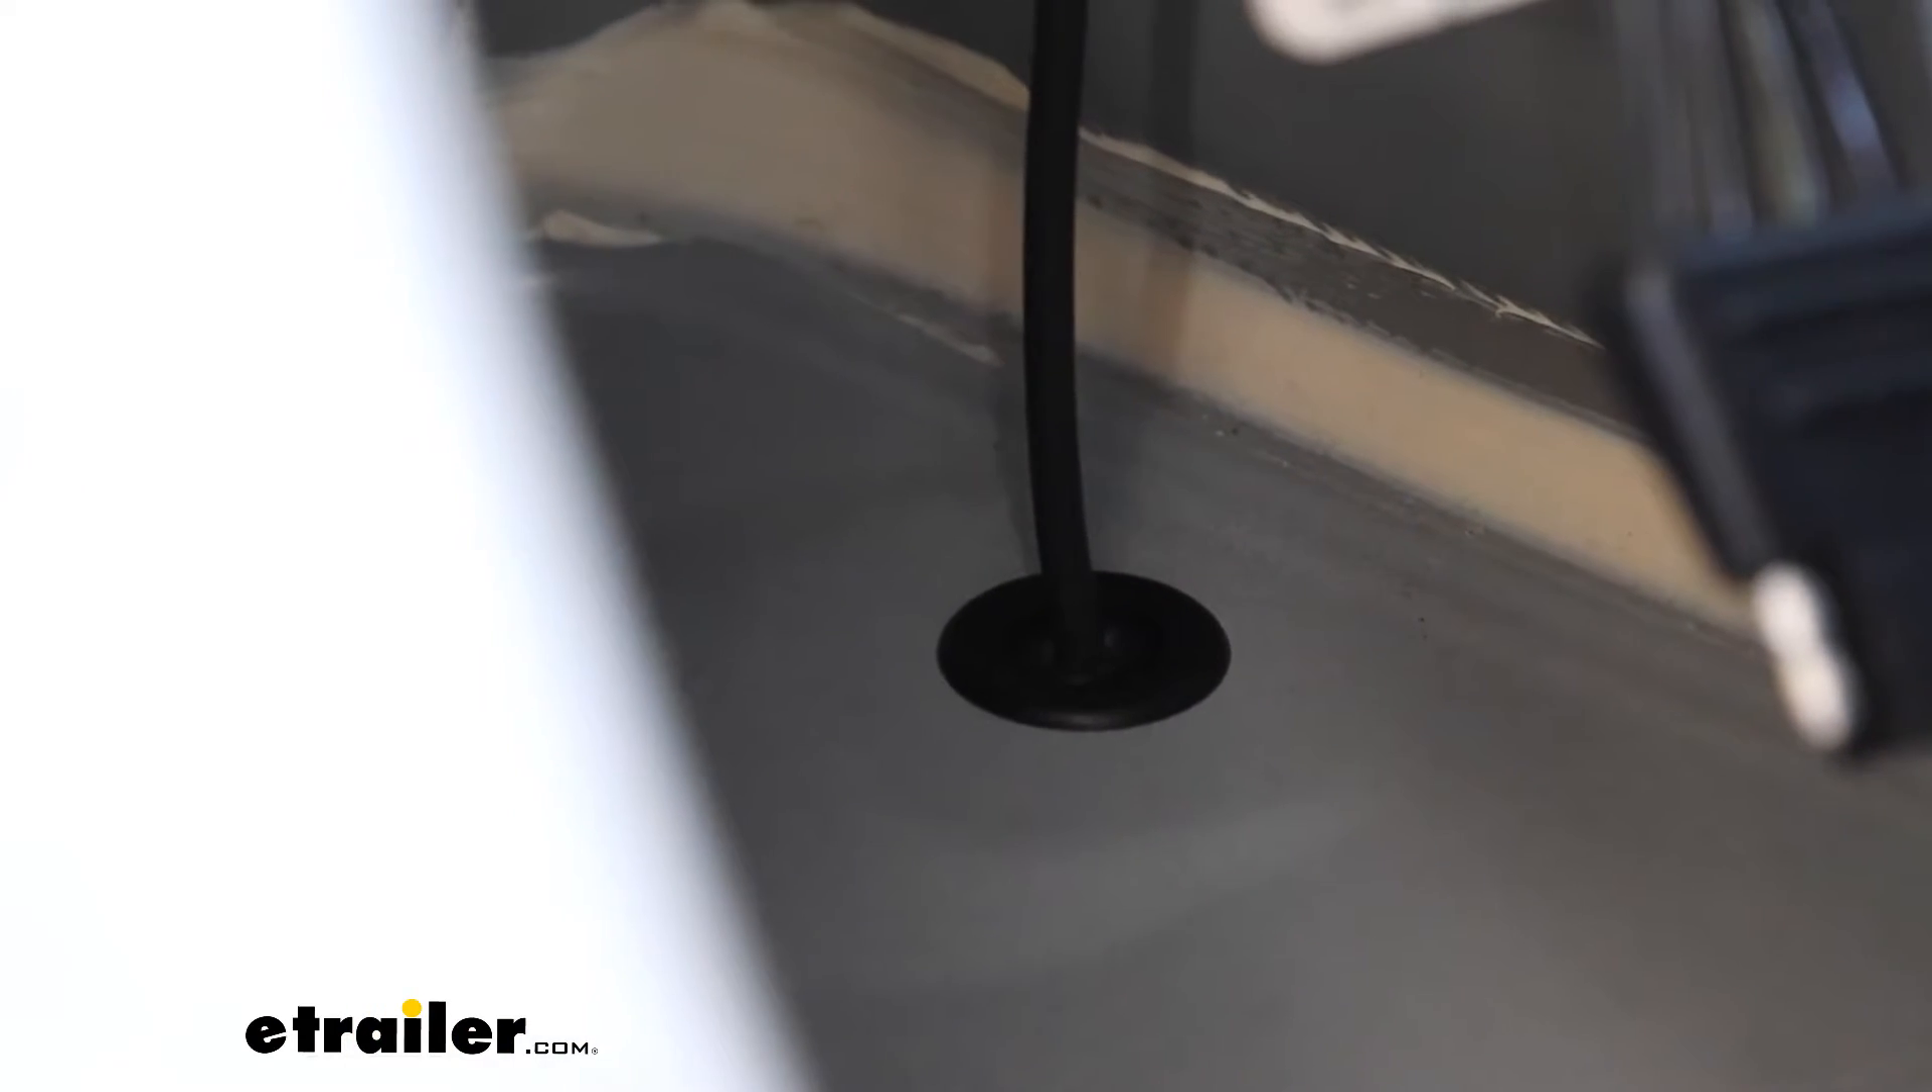Now I've passed our power wire through our grommet, and I just poked a hole through it using a punch. That way we could feed the wire through, and it's going to still have a nice seal.